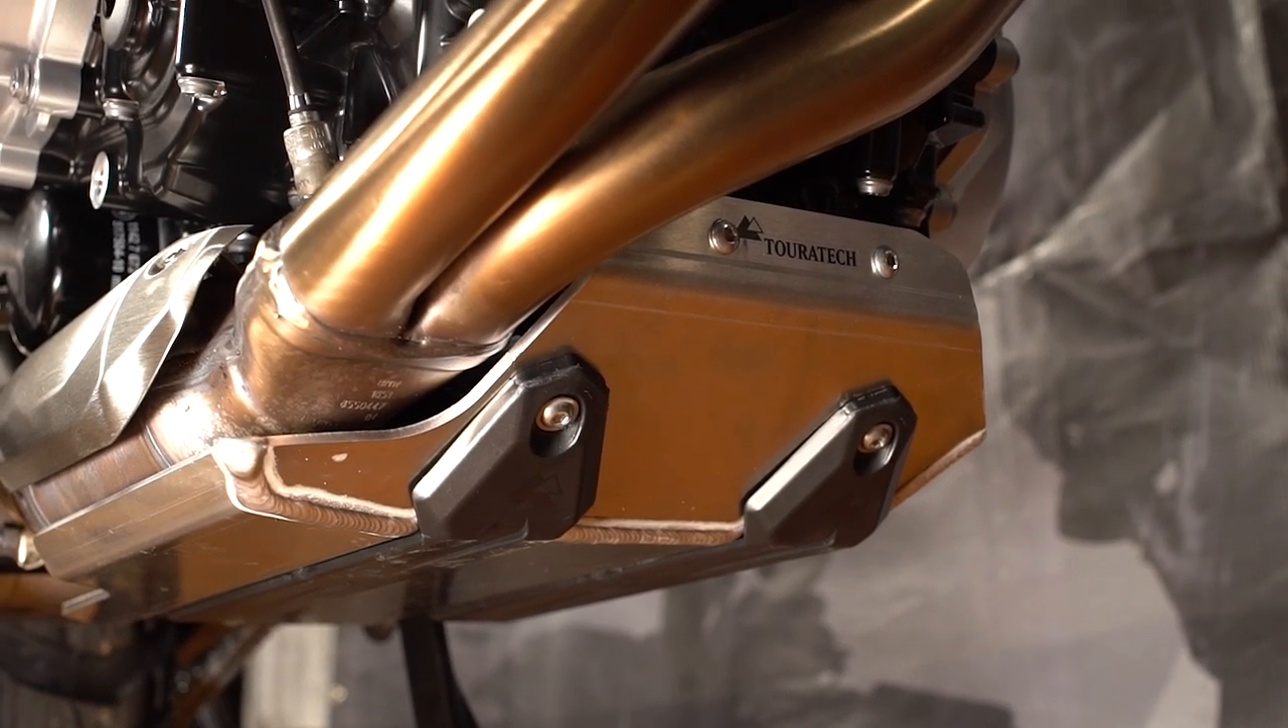Okay, the skid plate is installed.